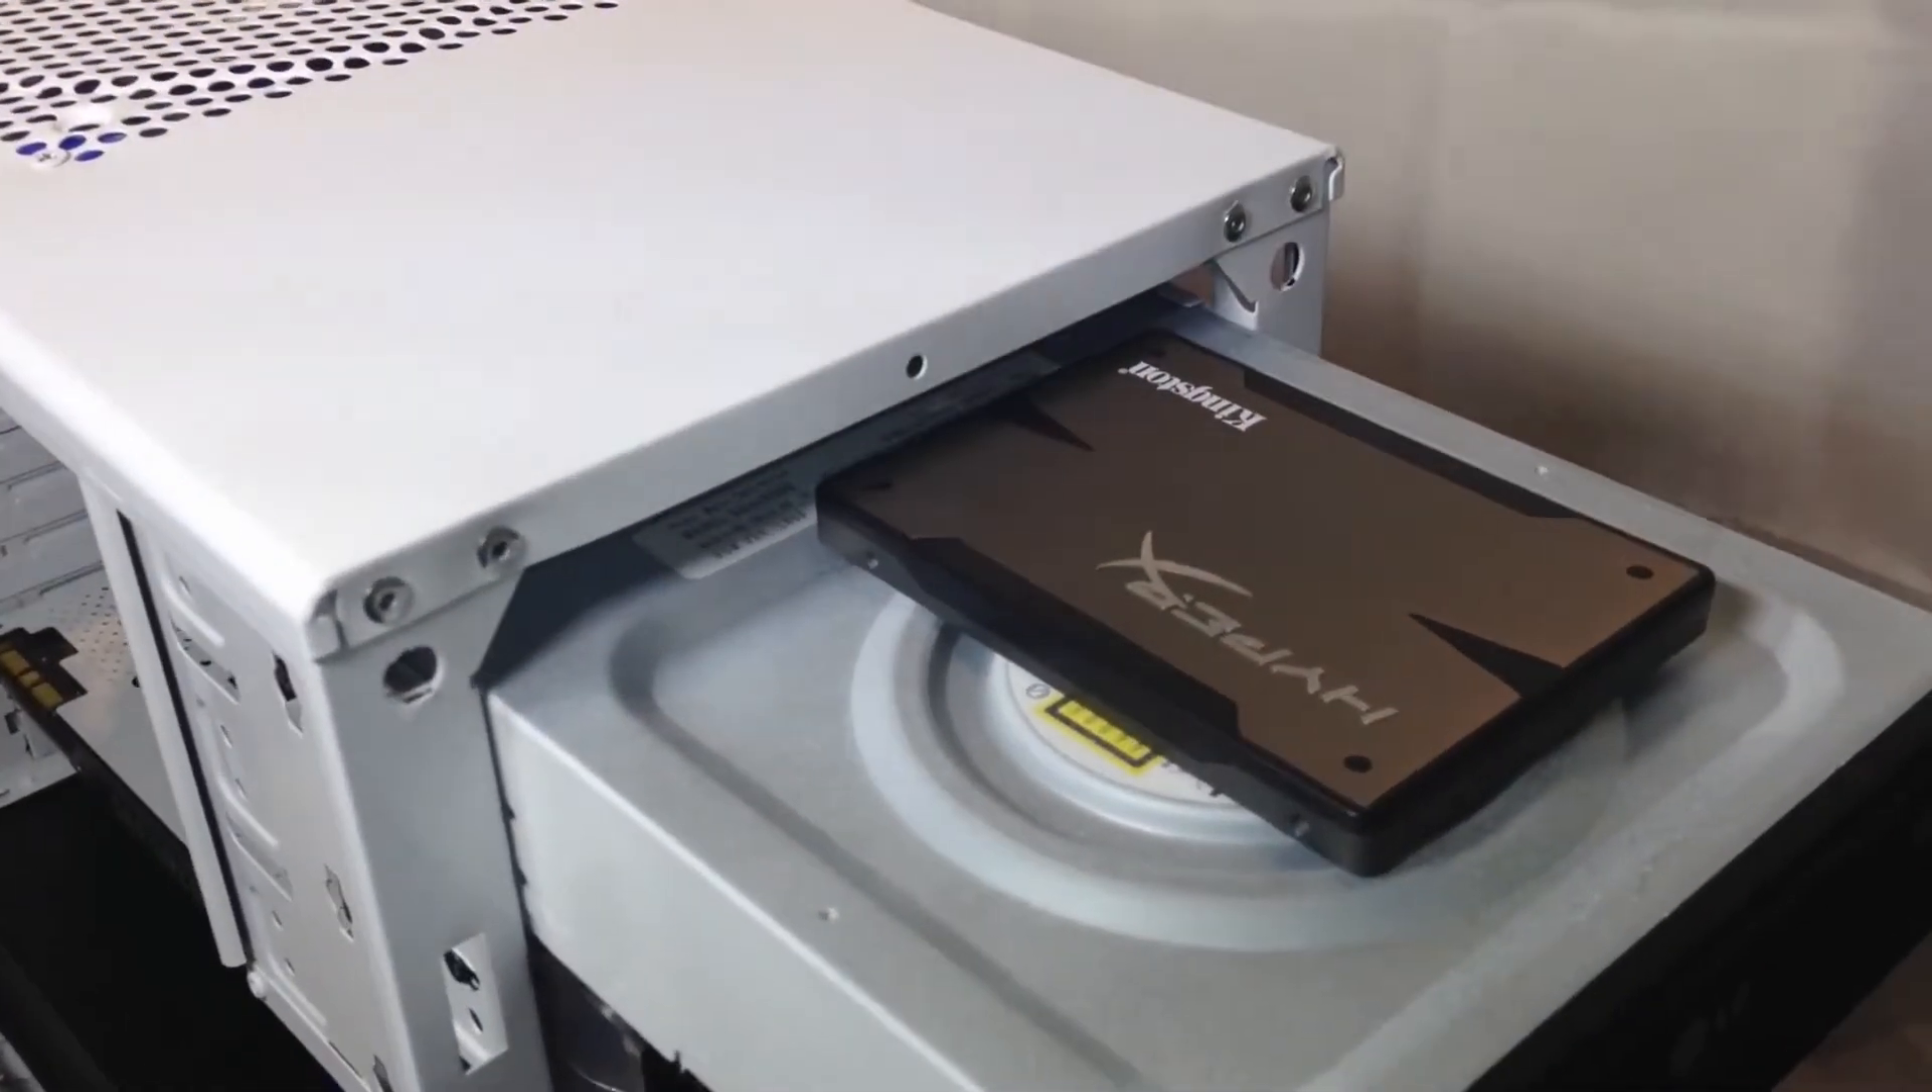There was actual gap between the optical drive and the top of the case.